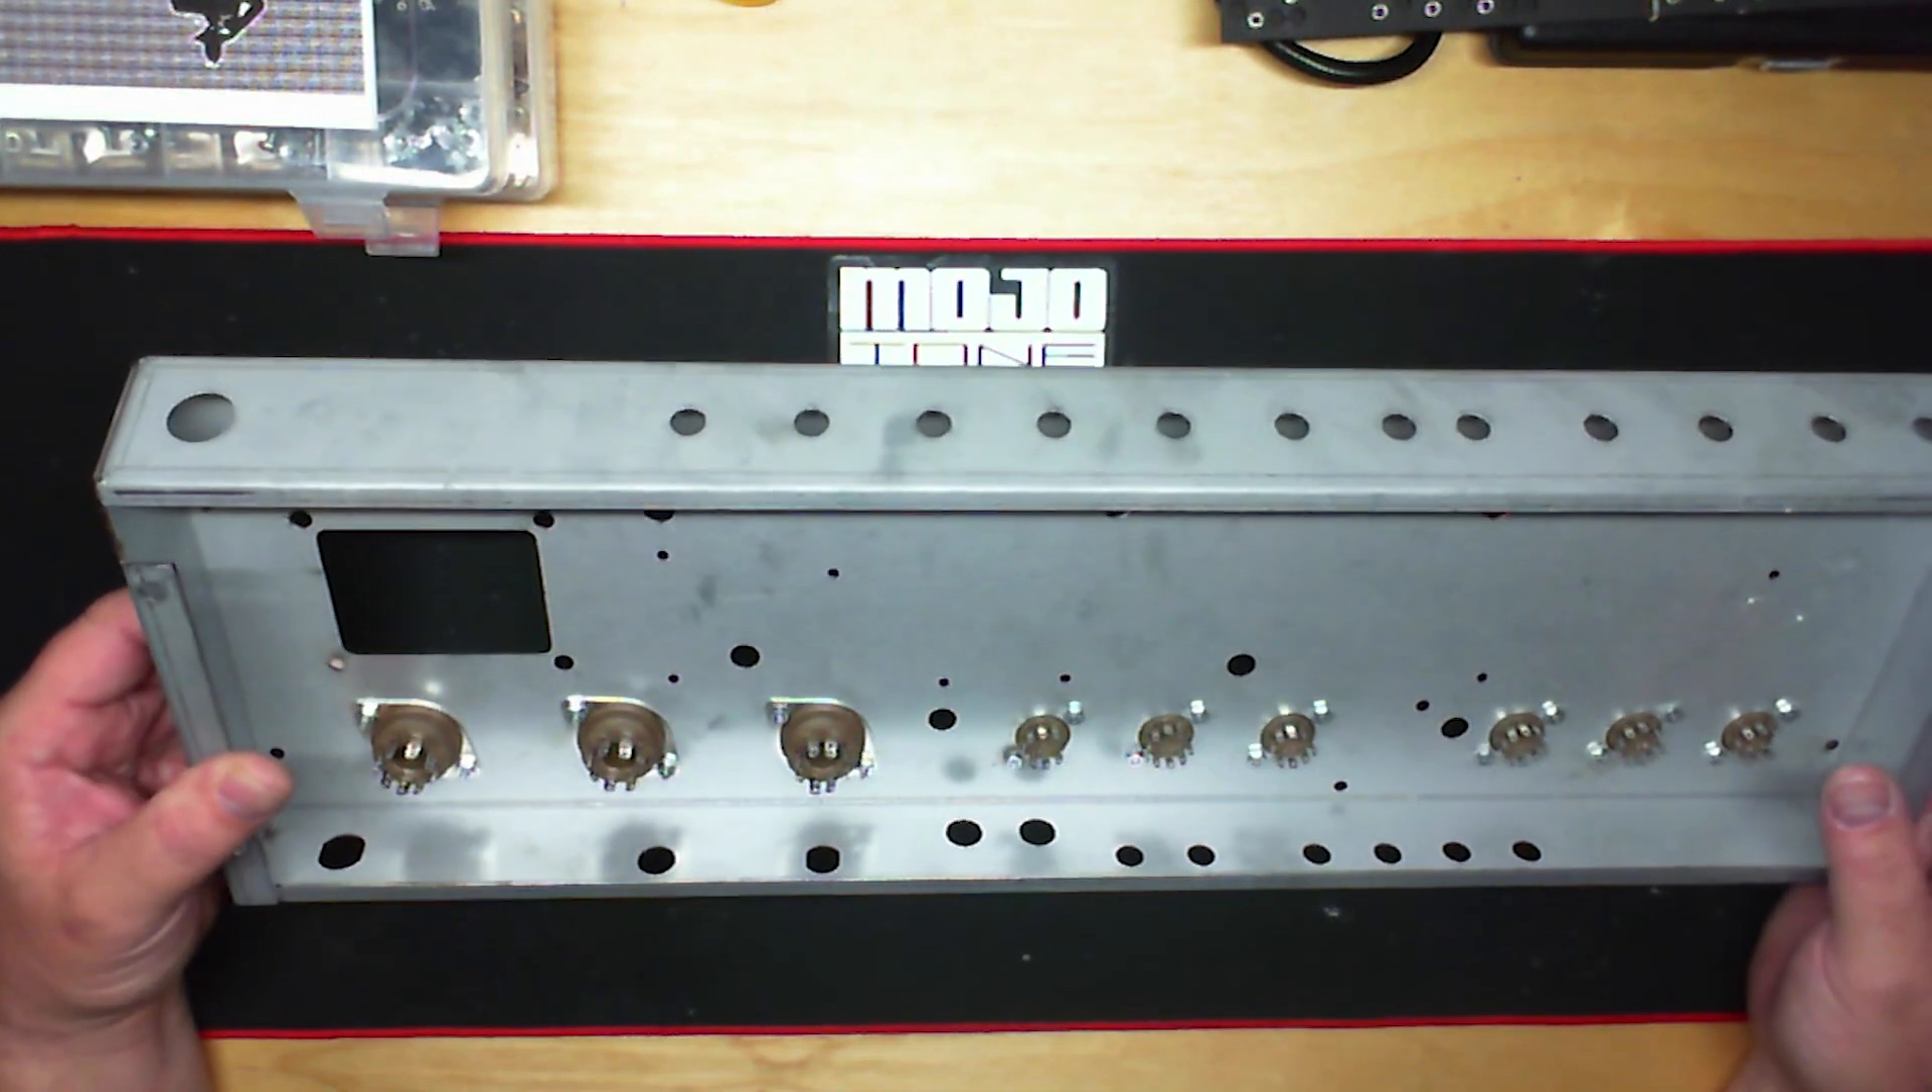All right so we've got the tube sockets done which is basically the first start the the first part rather of installing the hardware into the chassis for me anyway.